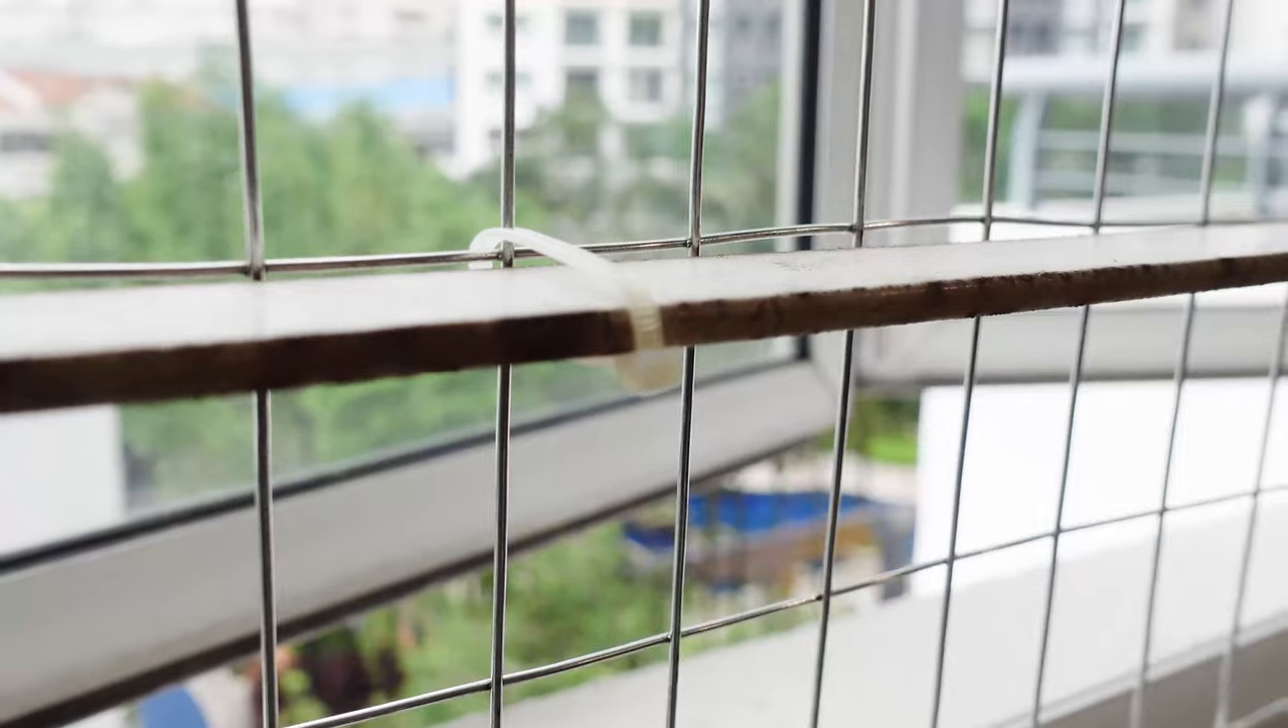Then, with the same simple technique, I used cable ties to tie the wire mesh to the window grill.